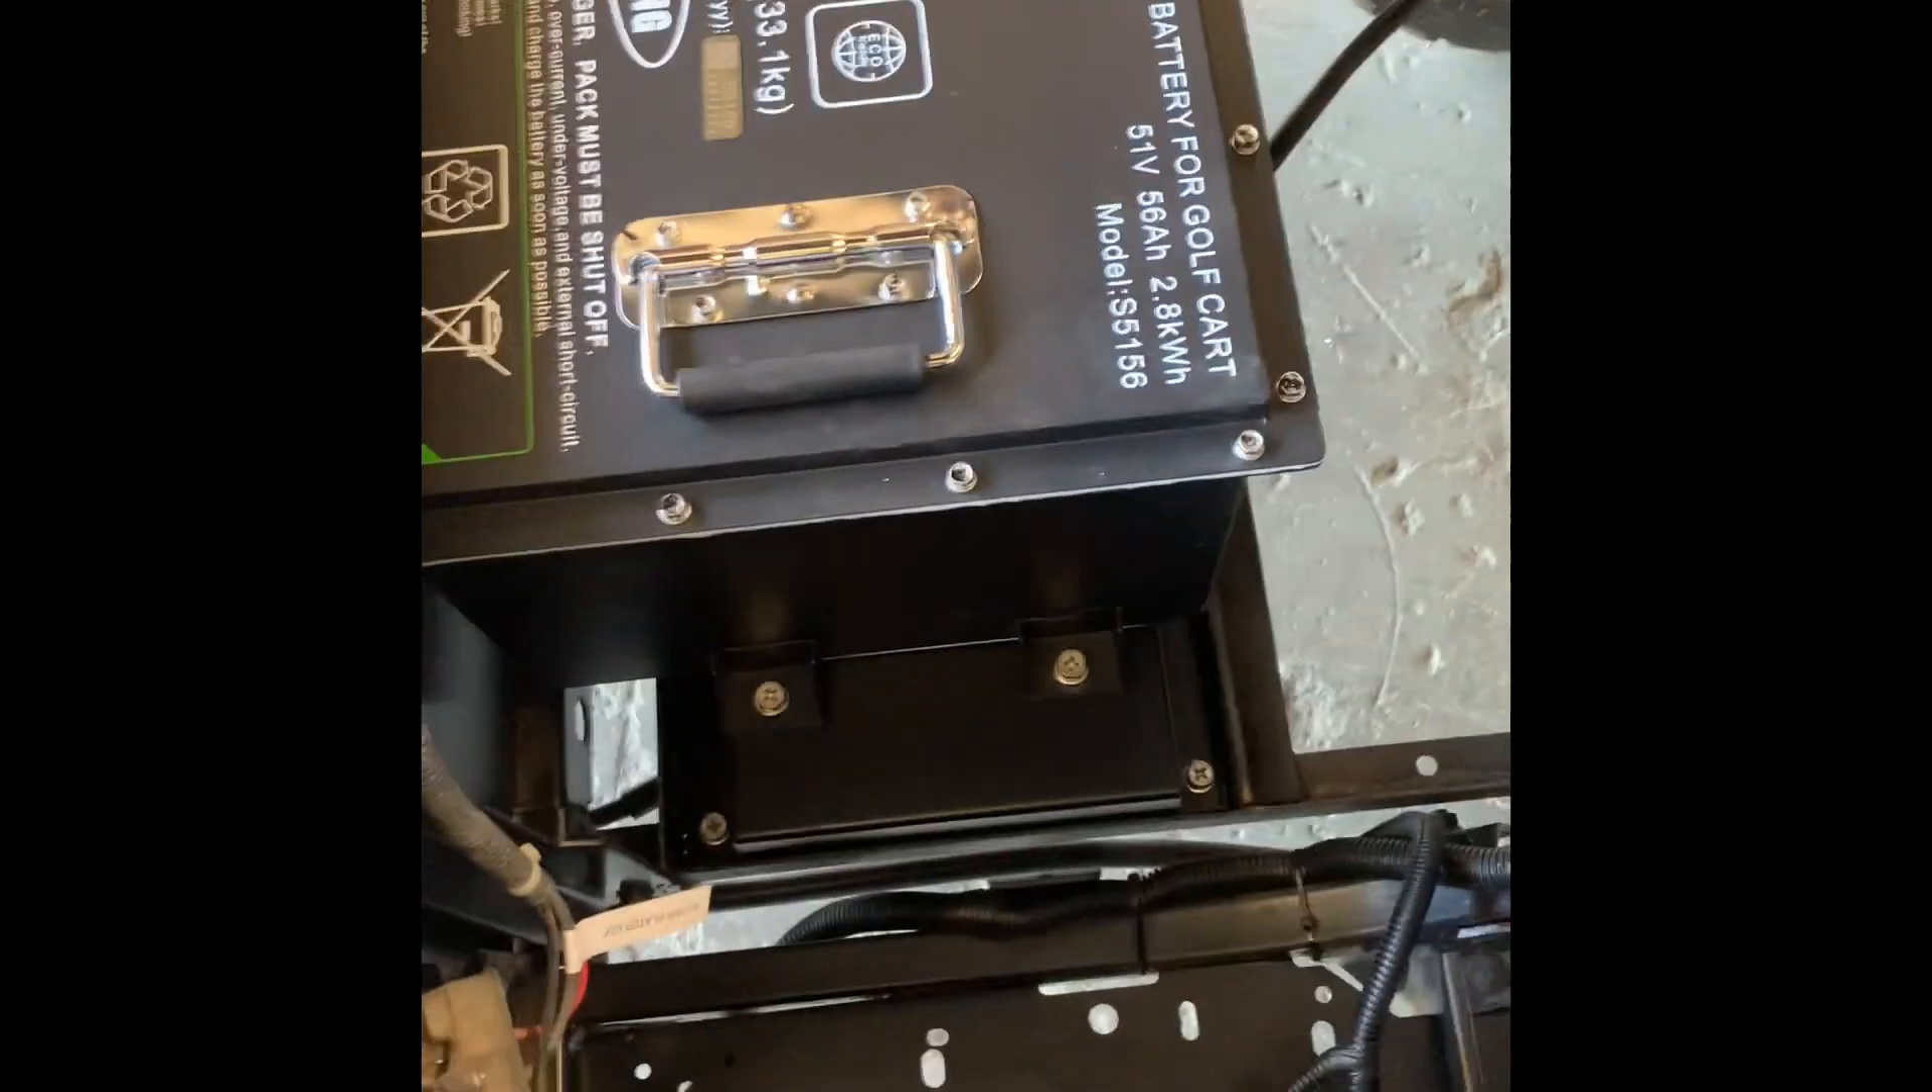But as far as the battery, it's in.